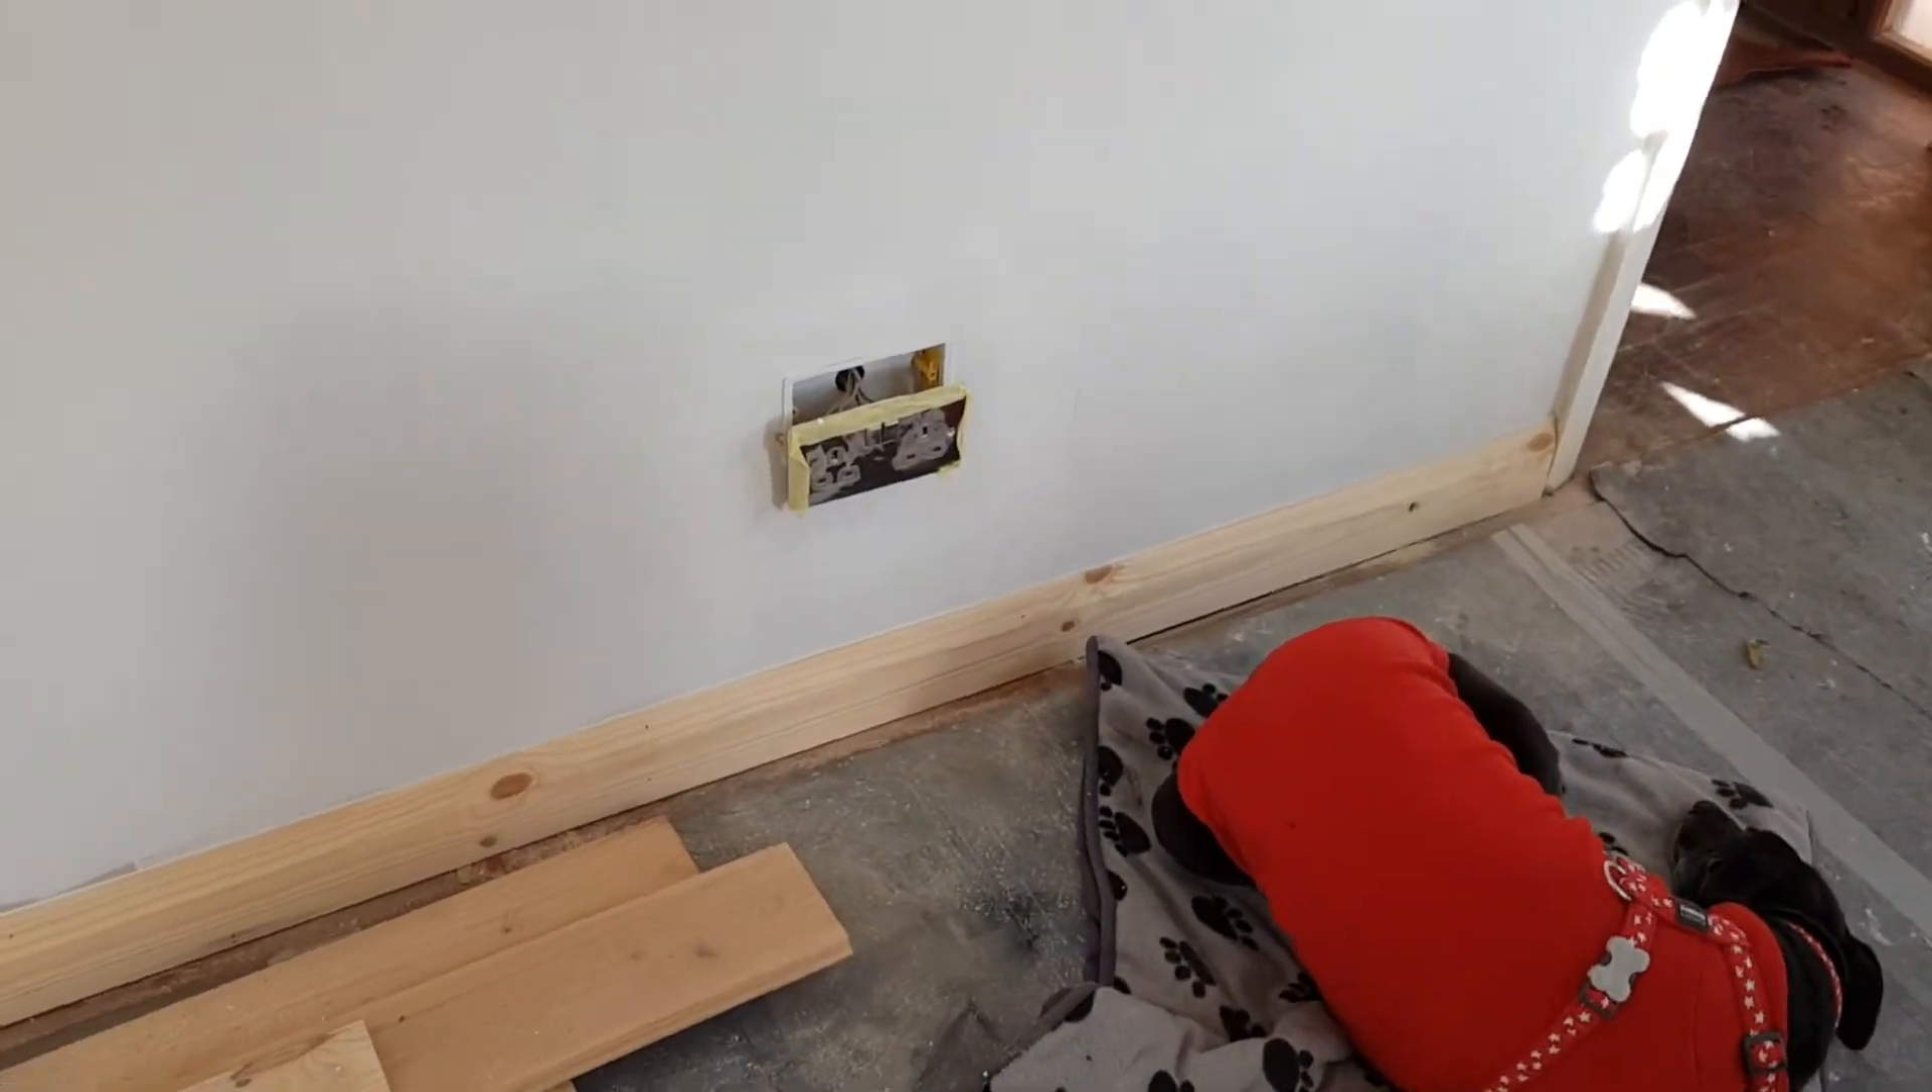We've got skirting boards in places we didn't have skirting boards before.